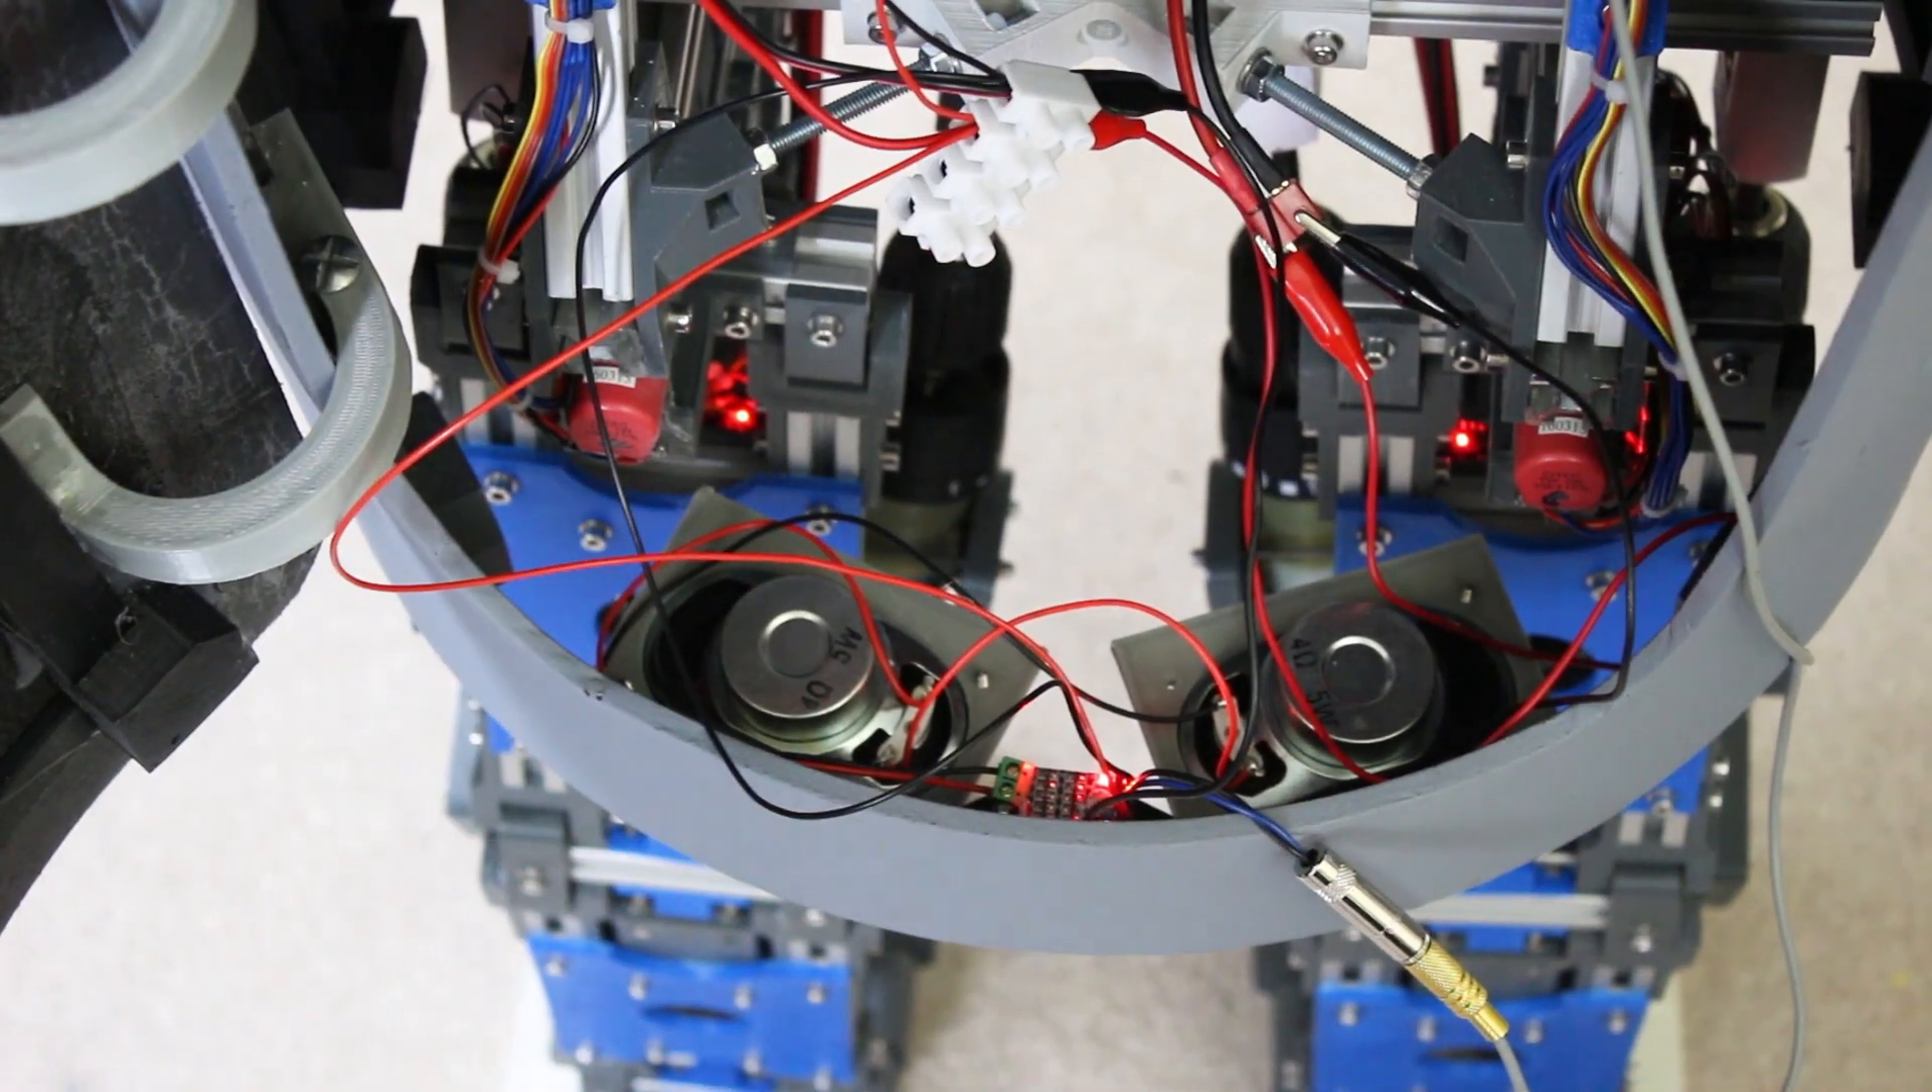I've mounted the speakers in the front of him facing down there.